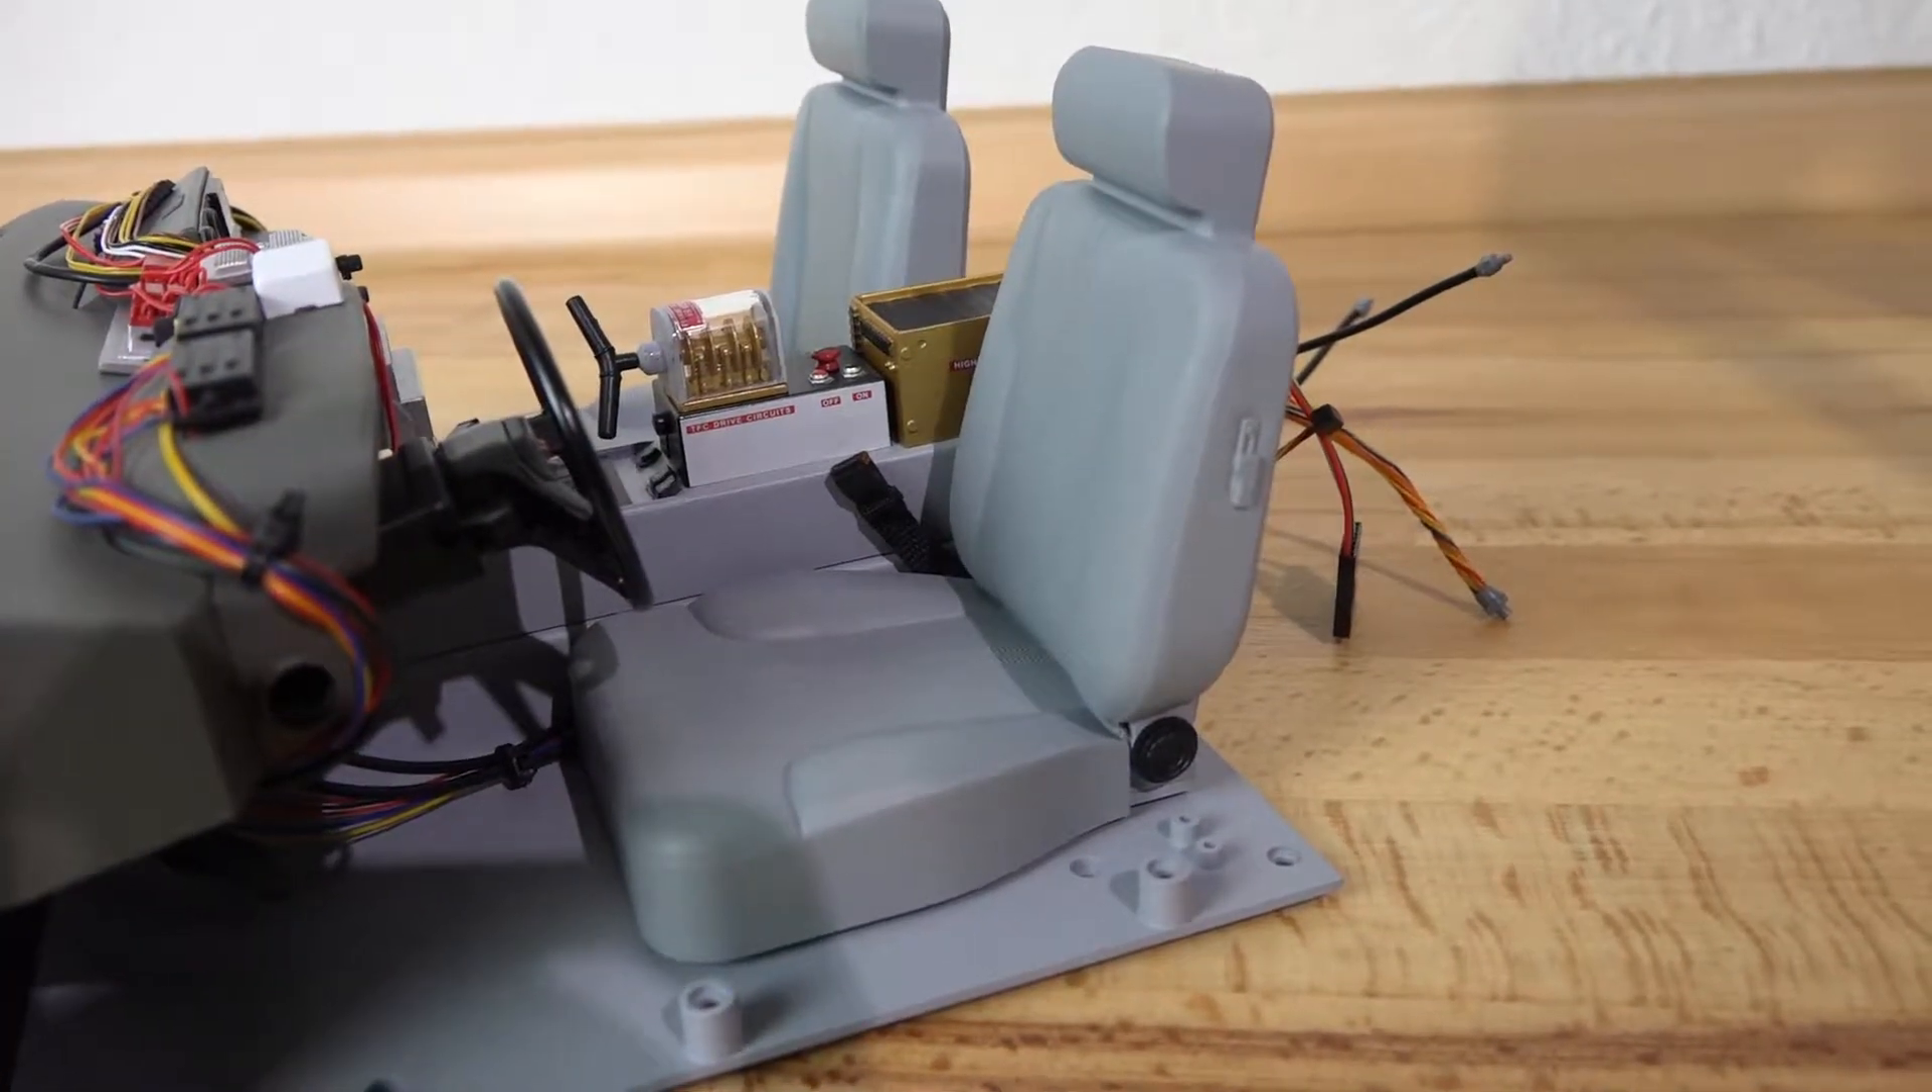So nach heft 50 und 51 sind jetzt die beiden sitze drin und zwar der fahrersitz und der beifahrersitz.